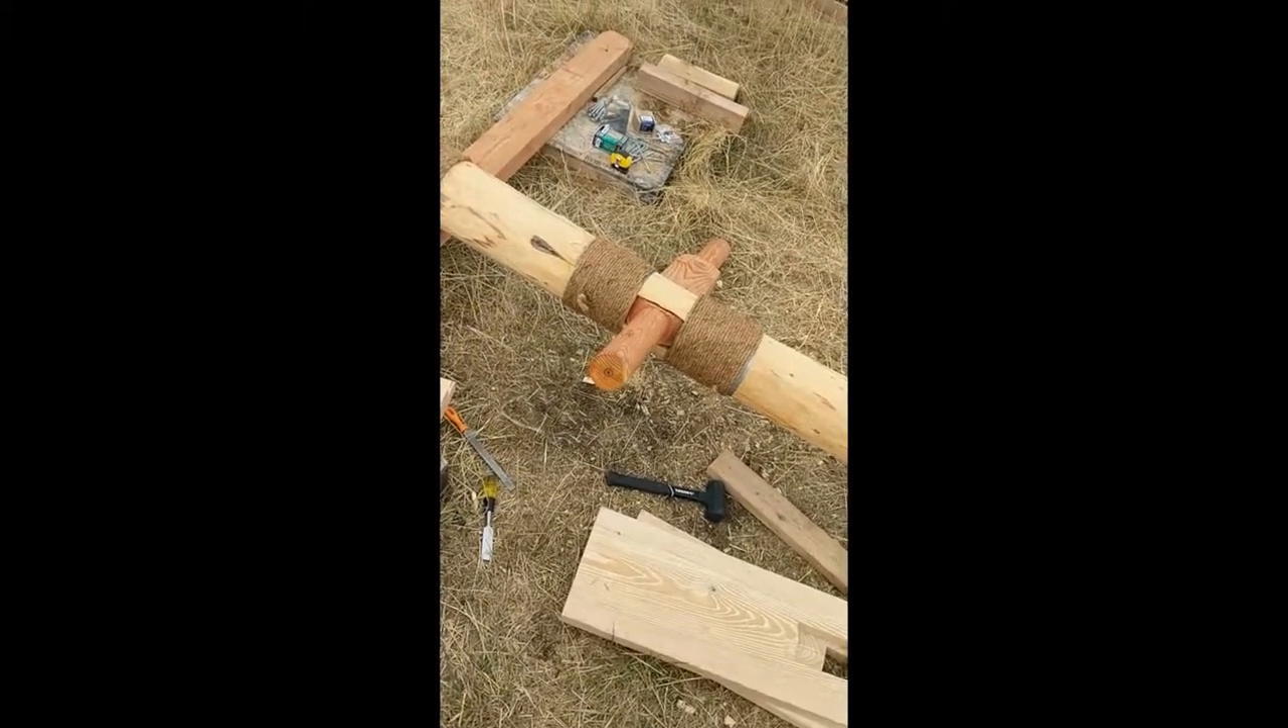This is the first successful test fit of the main axle, the actual one, in the tree.